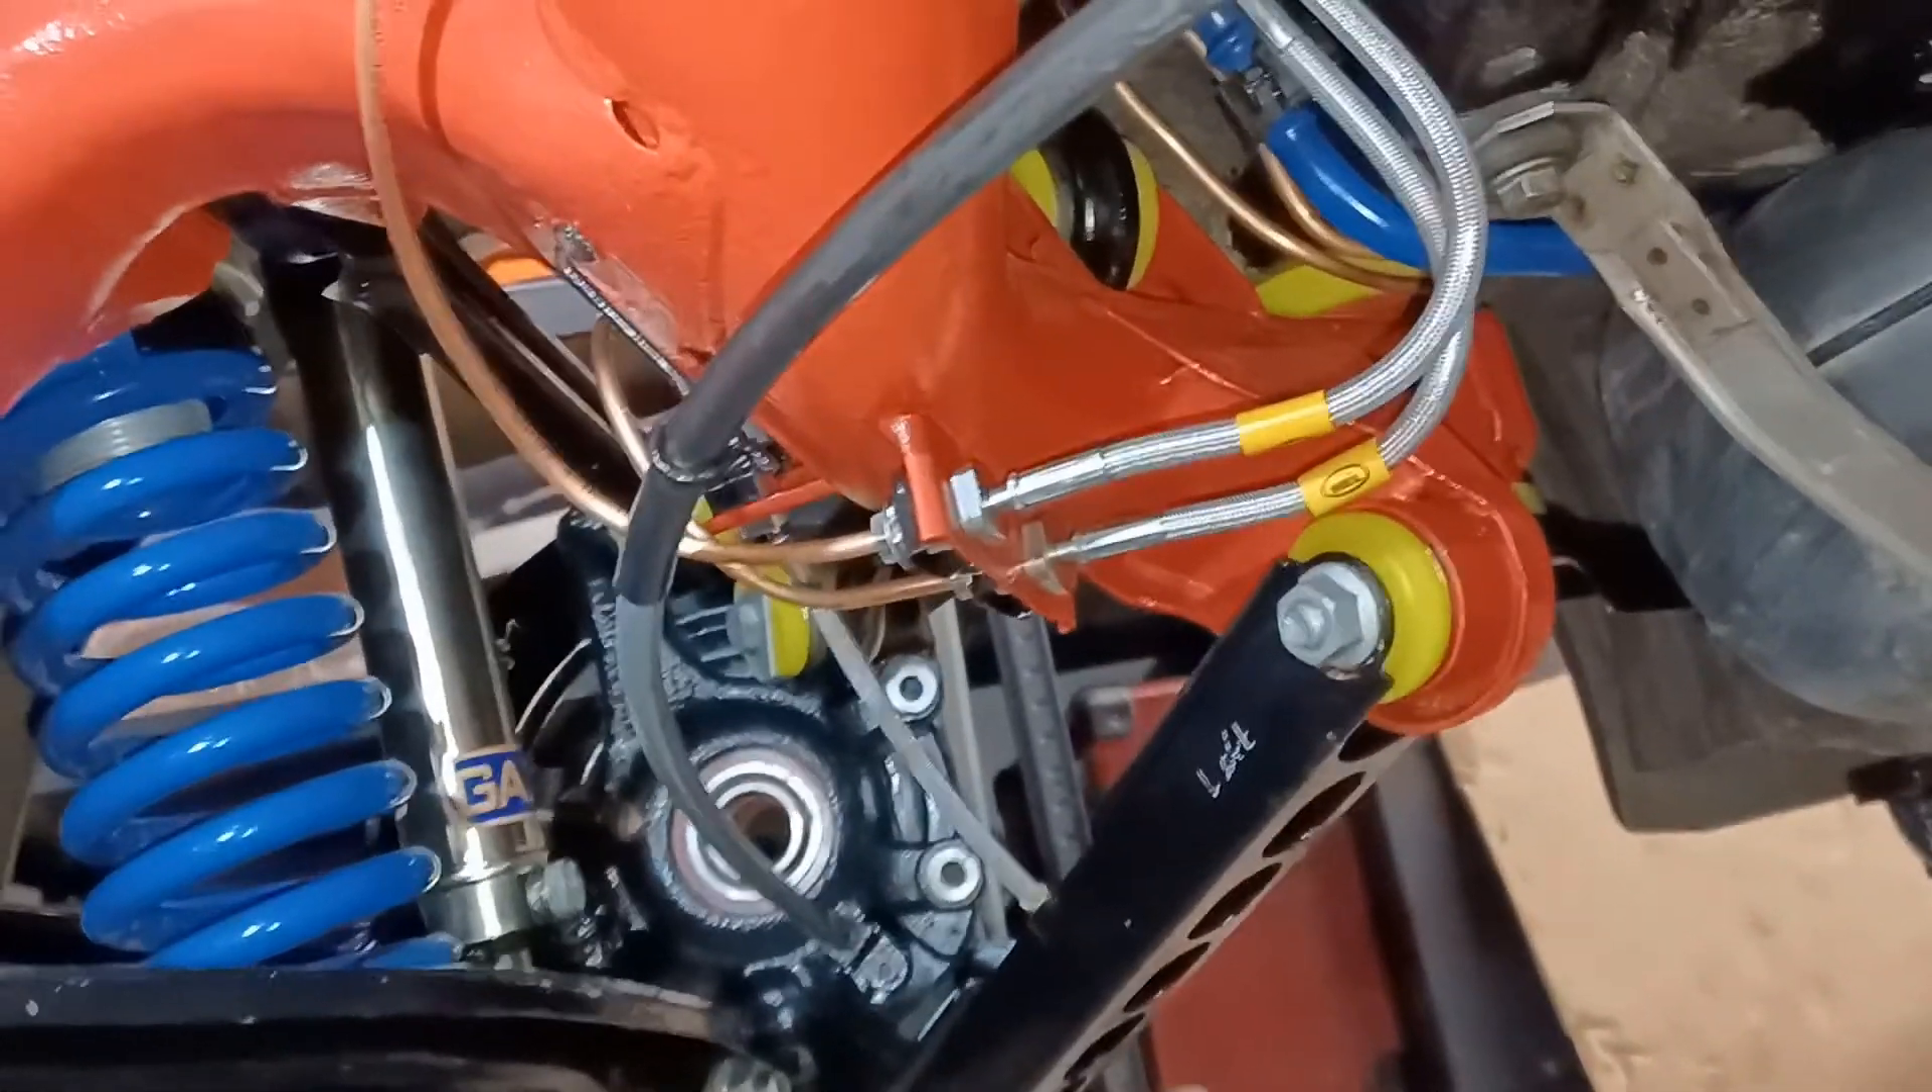You can see the brake lines are all in.